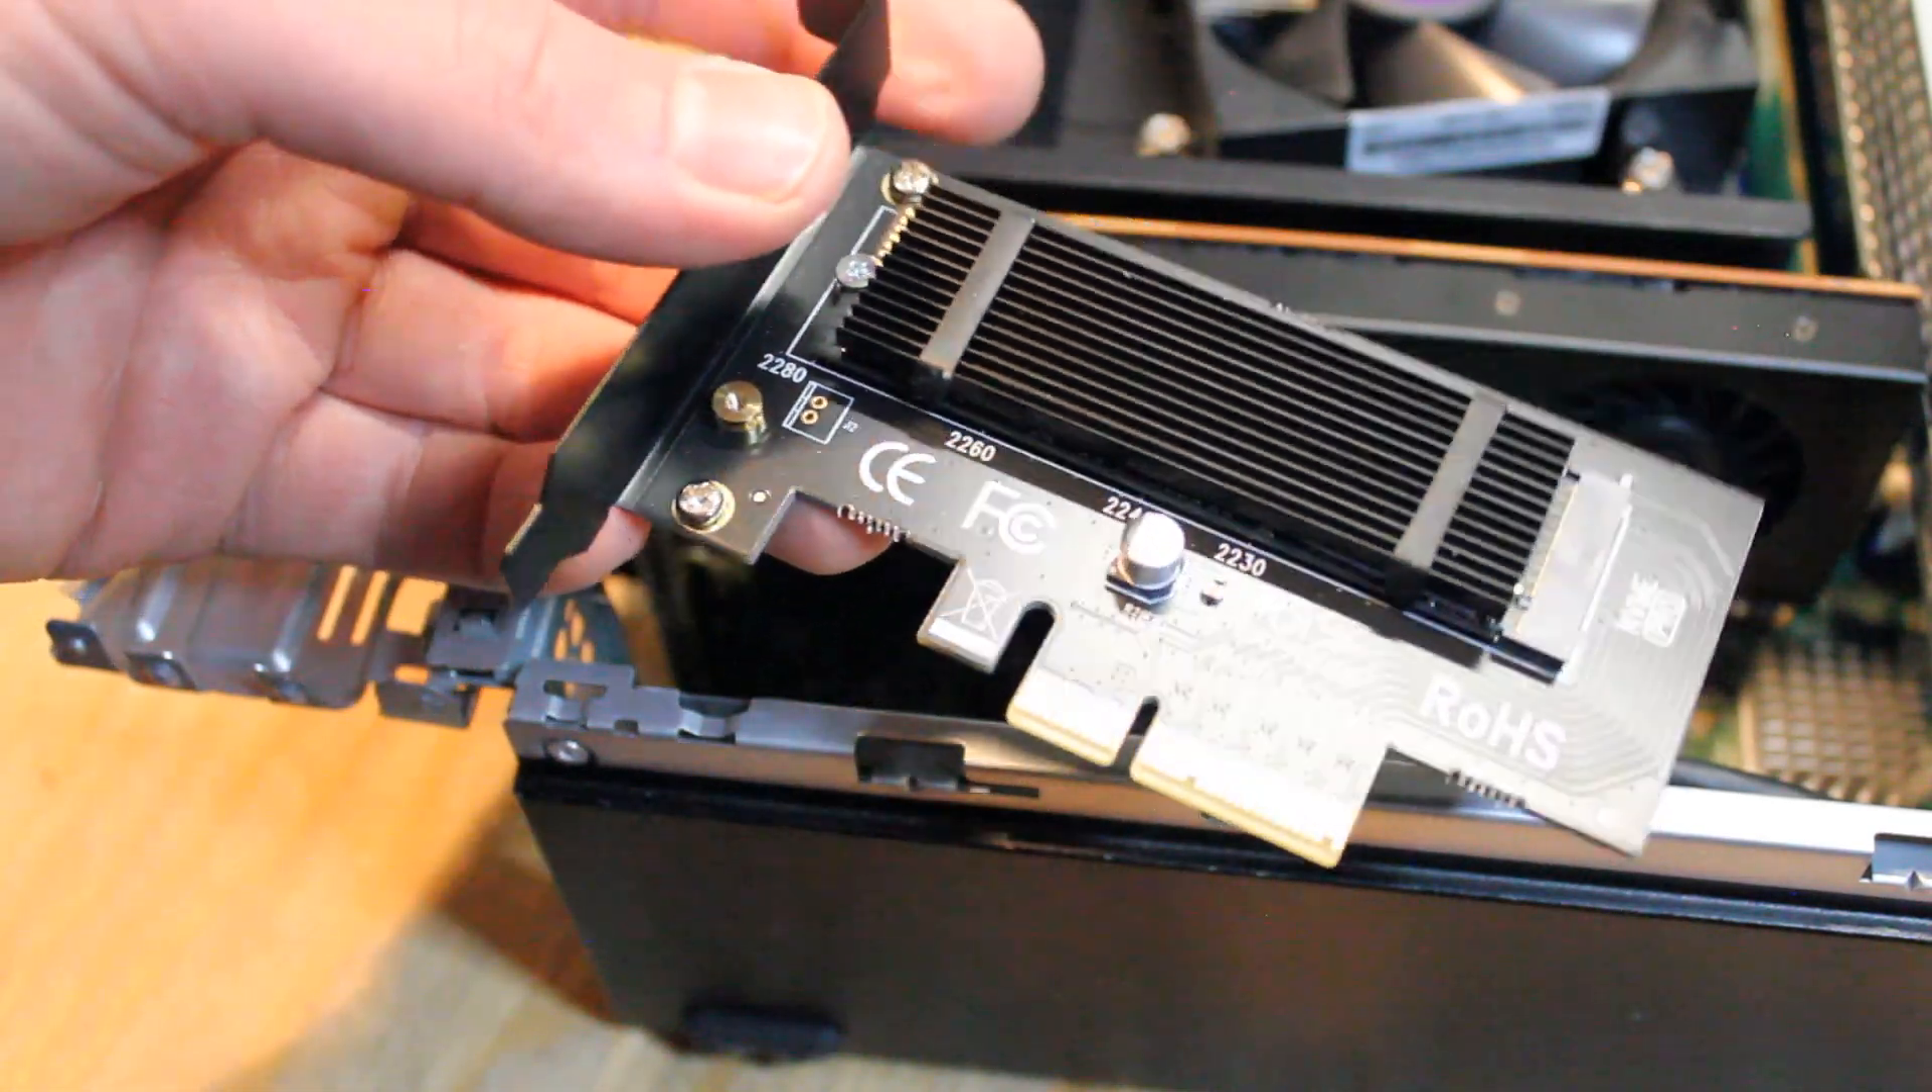So I actually forgot to put the heat sink and thermal pad onto the NVMe and so now it's on.